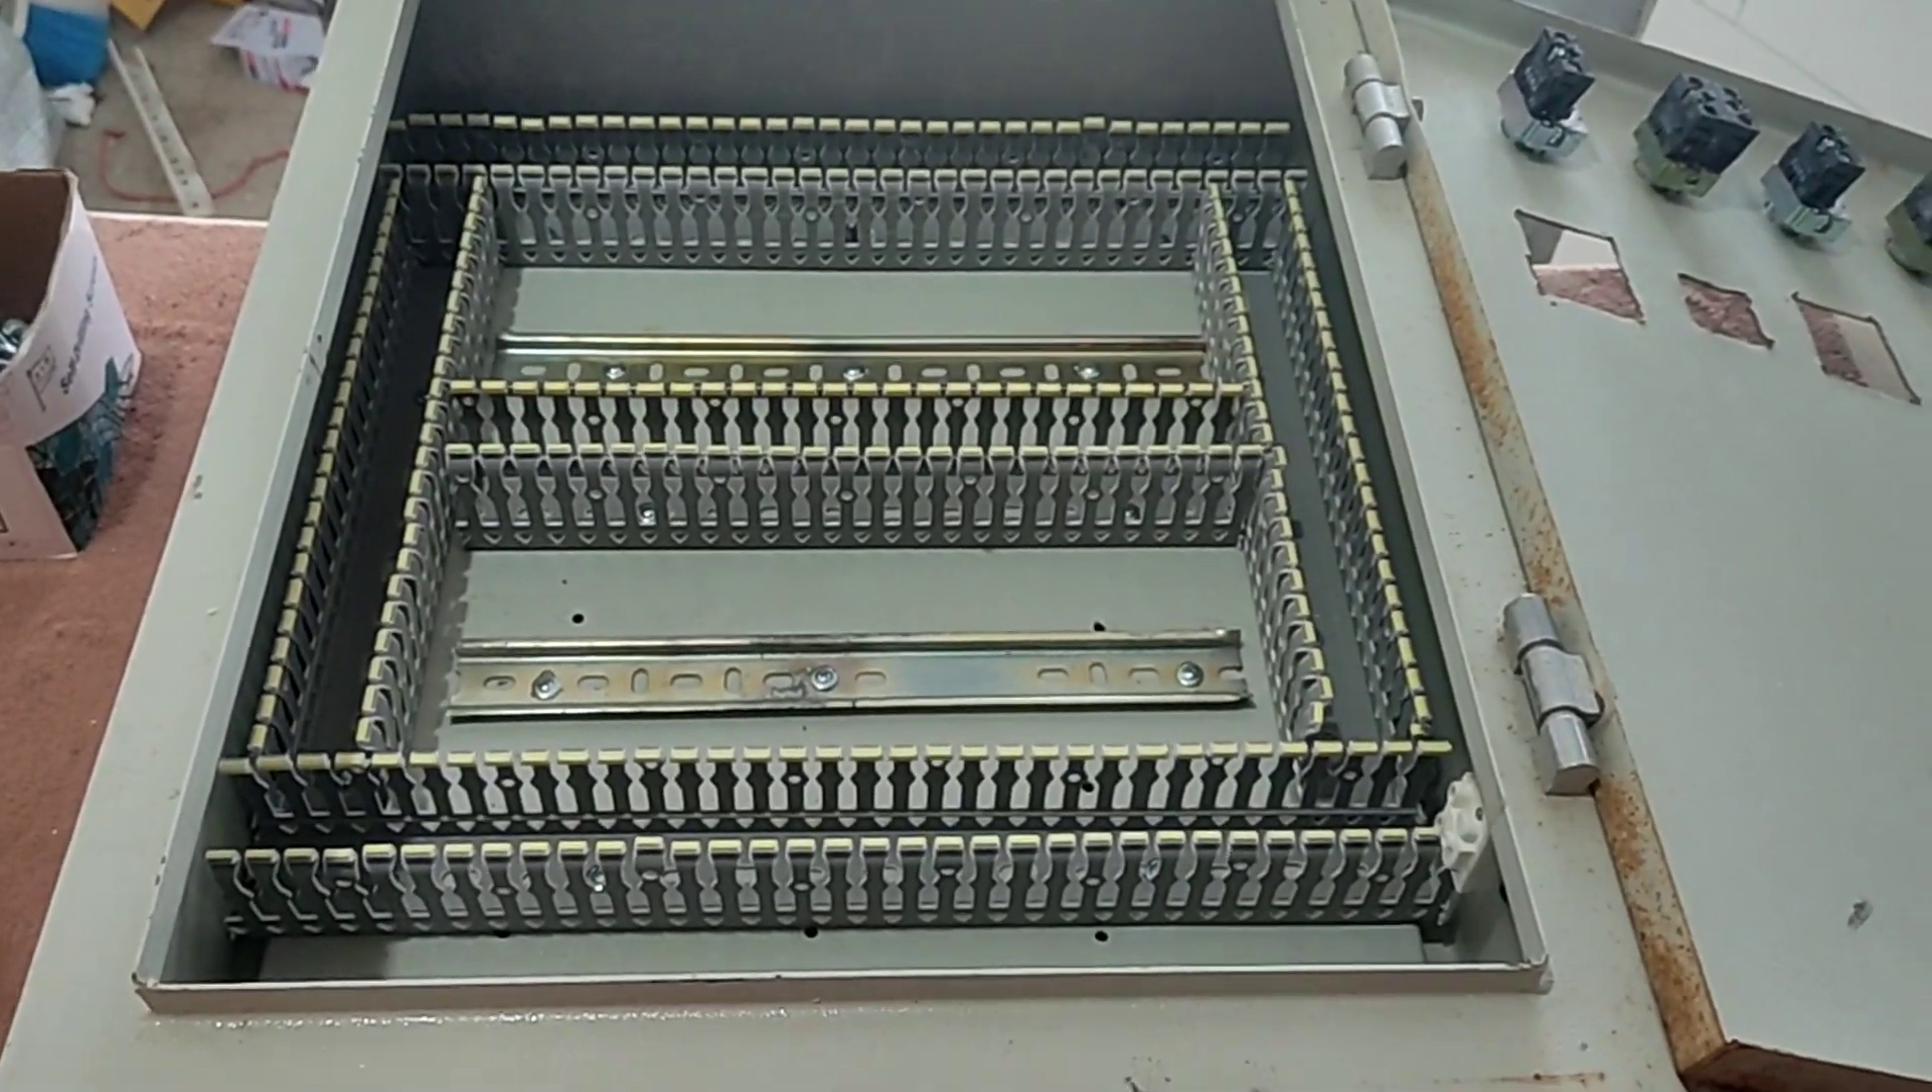Installation of rails and ducts is finished.